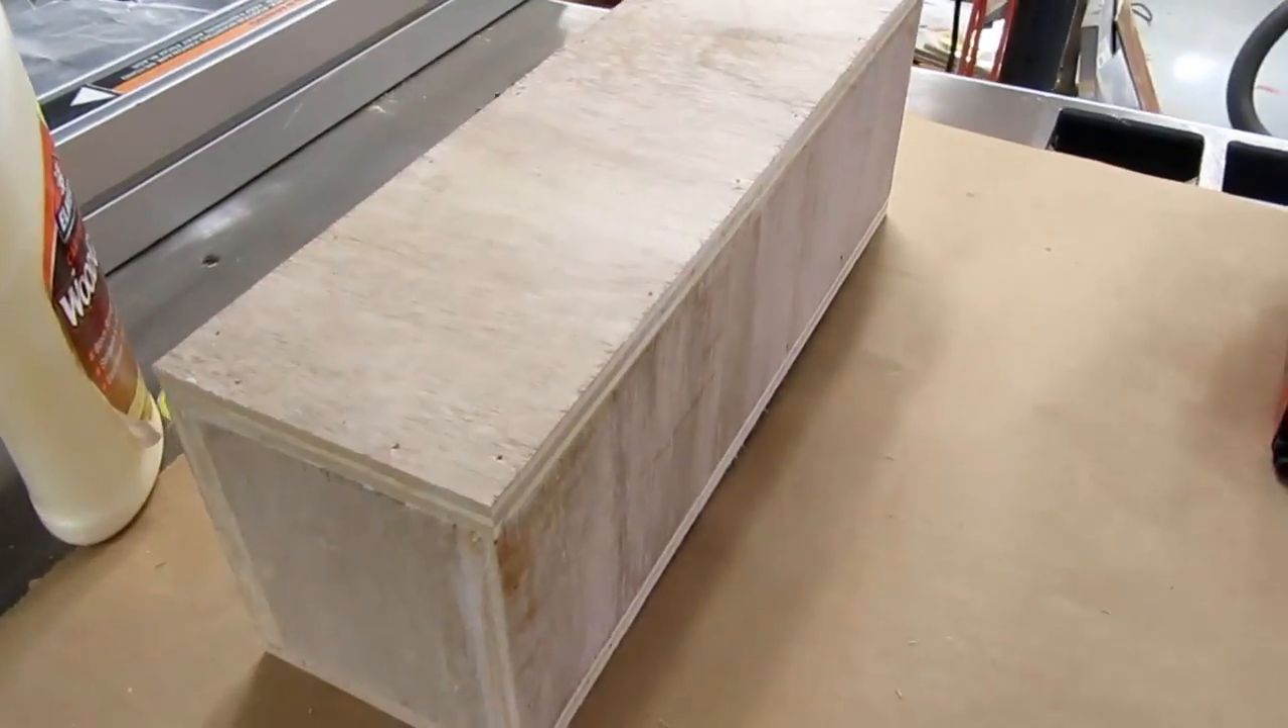And so there's the box section or the the post section all glued and pinned.